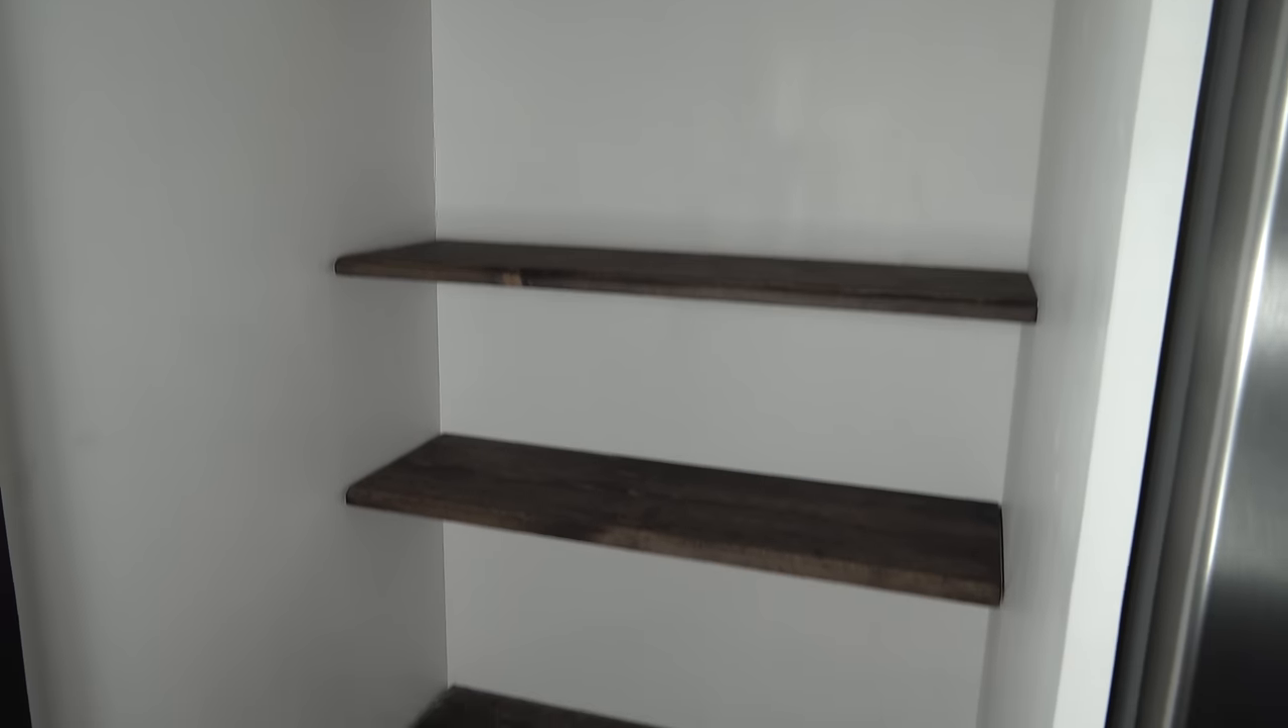And now we can see the final result of the floating shelves.